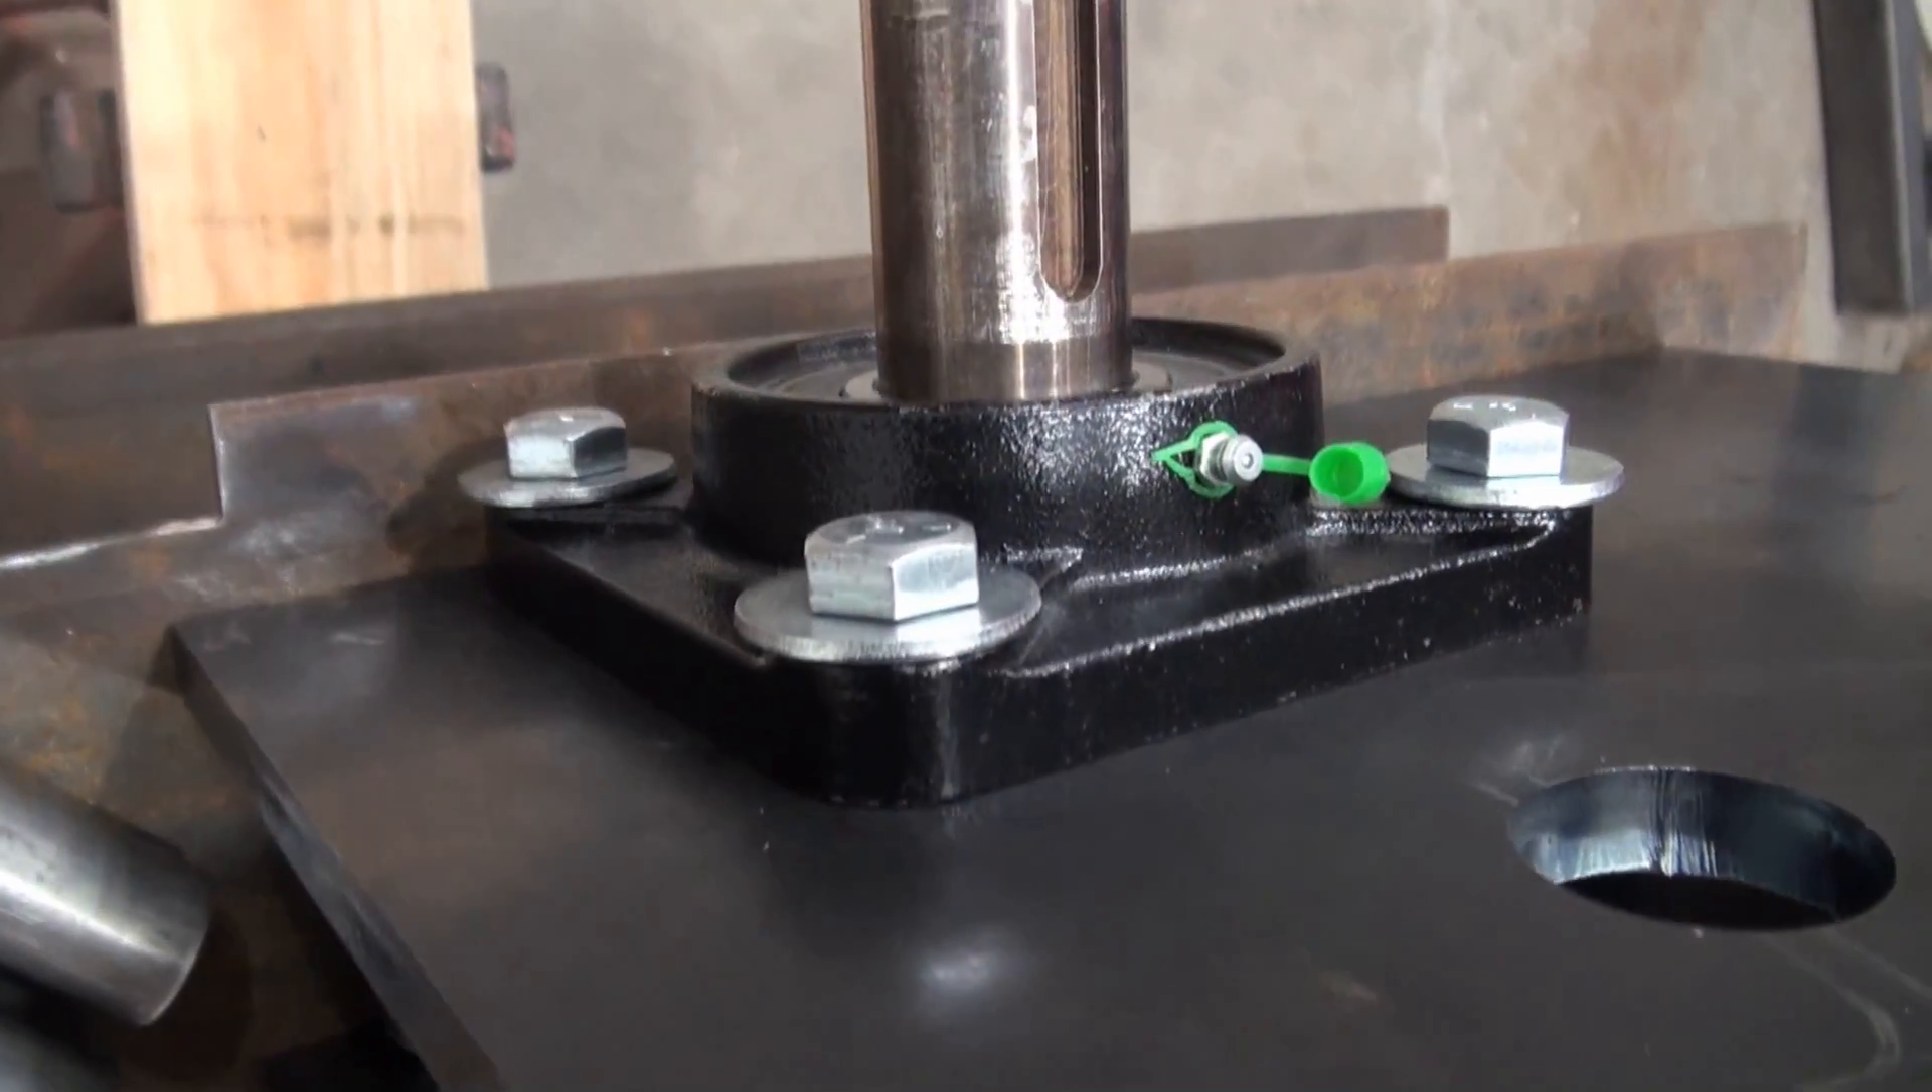So the pinion shaft is in.